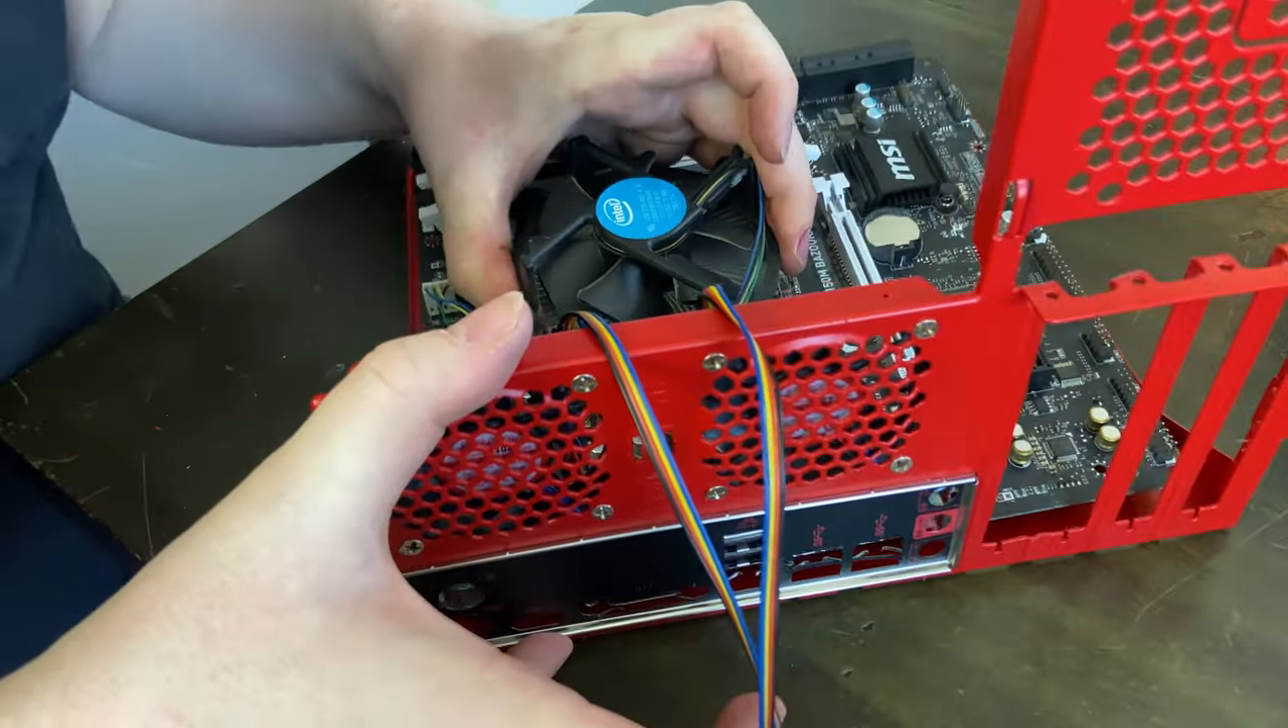Getting back to the build, the stock MSI -IO plate just got installed, and it goes beautifully with the red and black theme.